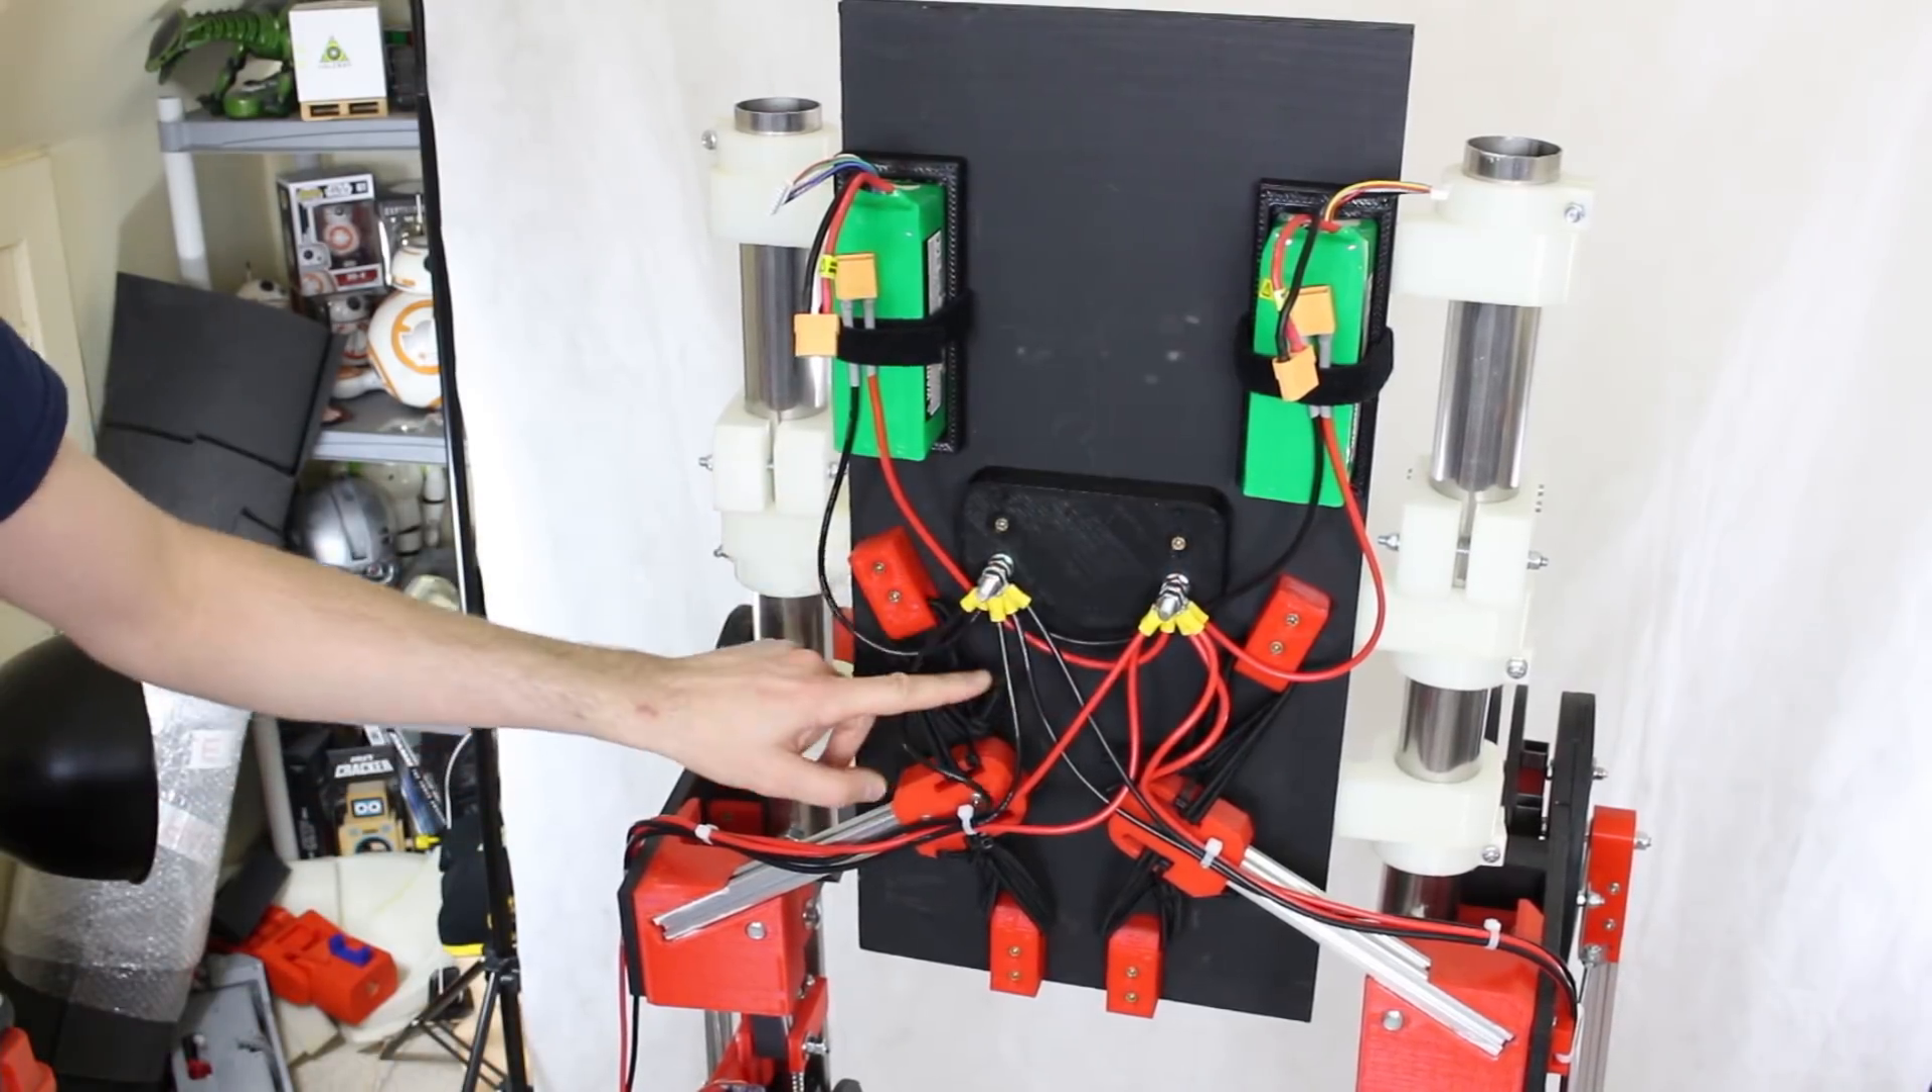I've wired in my network of power here, so we've got all our positives and negatives bound together, and the wires go down.